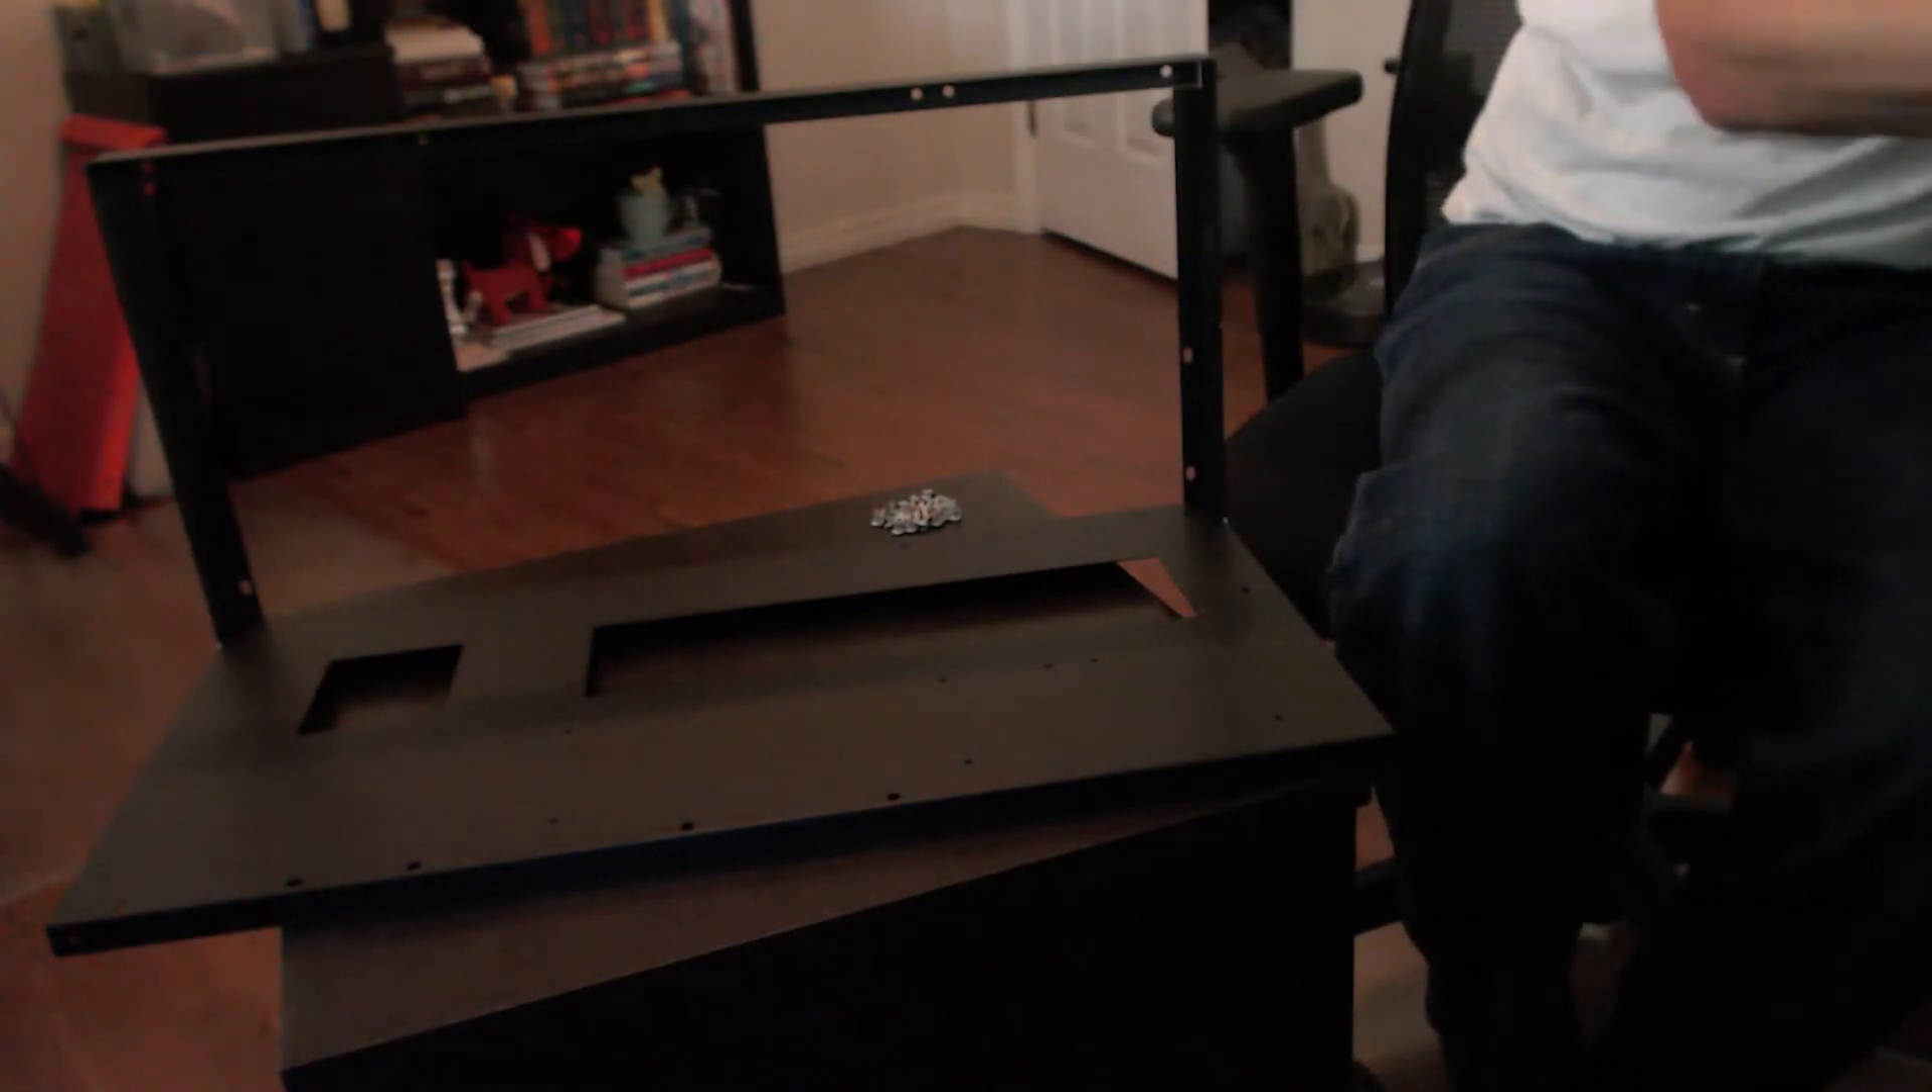We have the PCI bar installed or the holder installed this is where the graphics cards will mount across the top there.